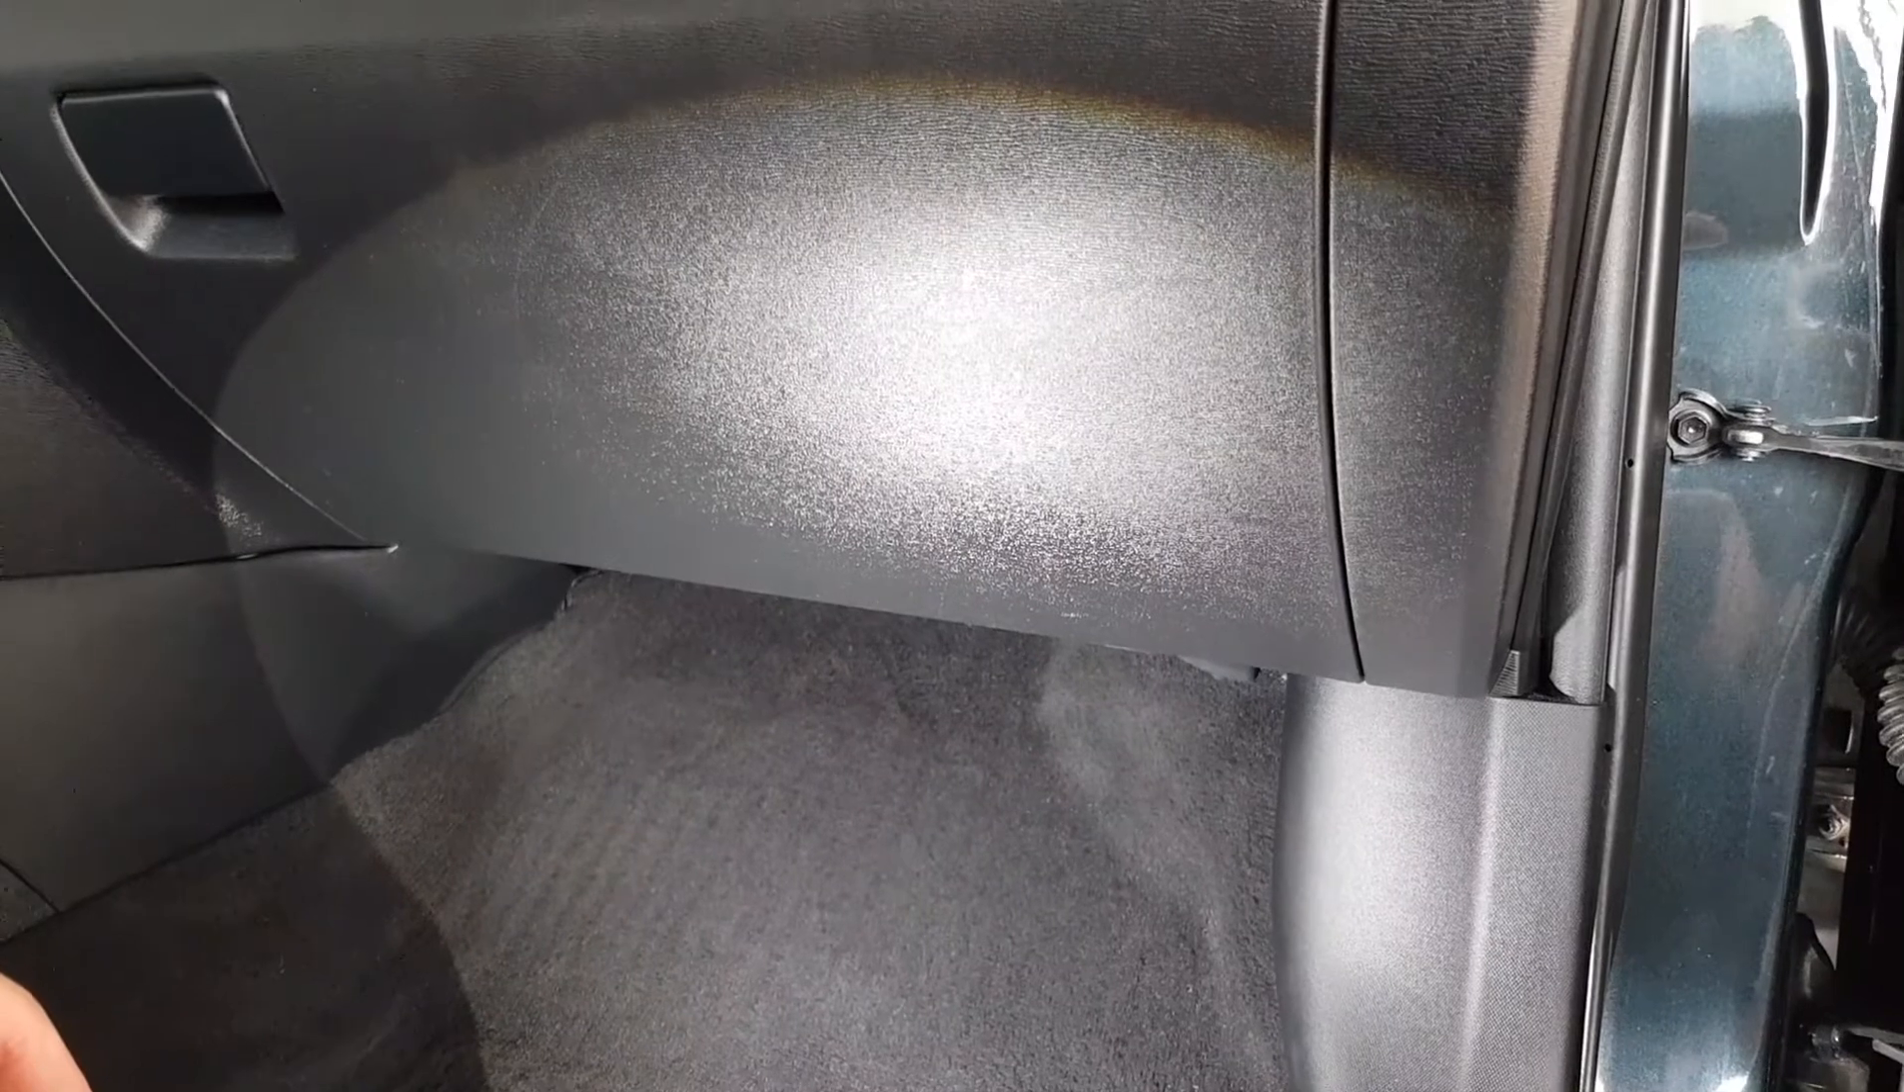I schowek jest założony. I złożony.